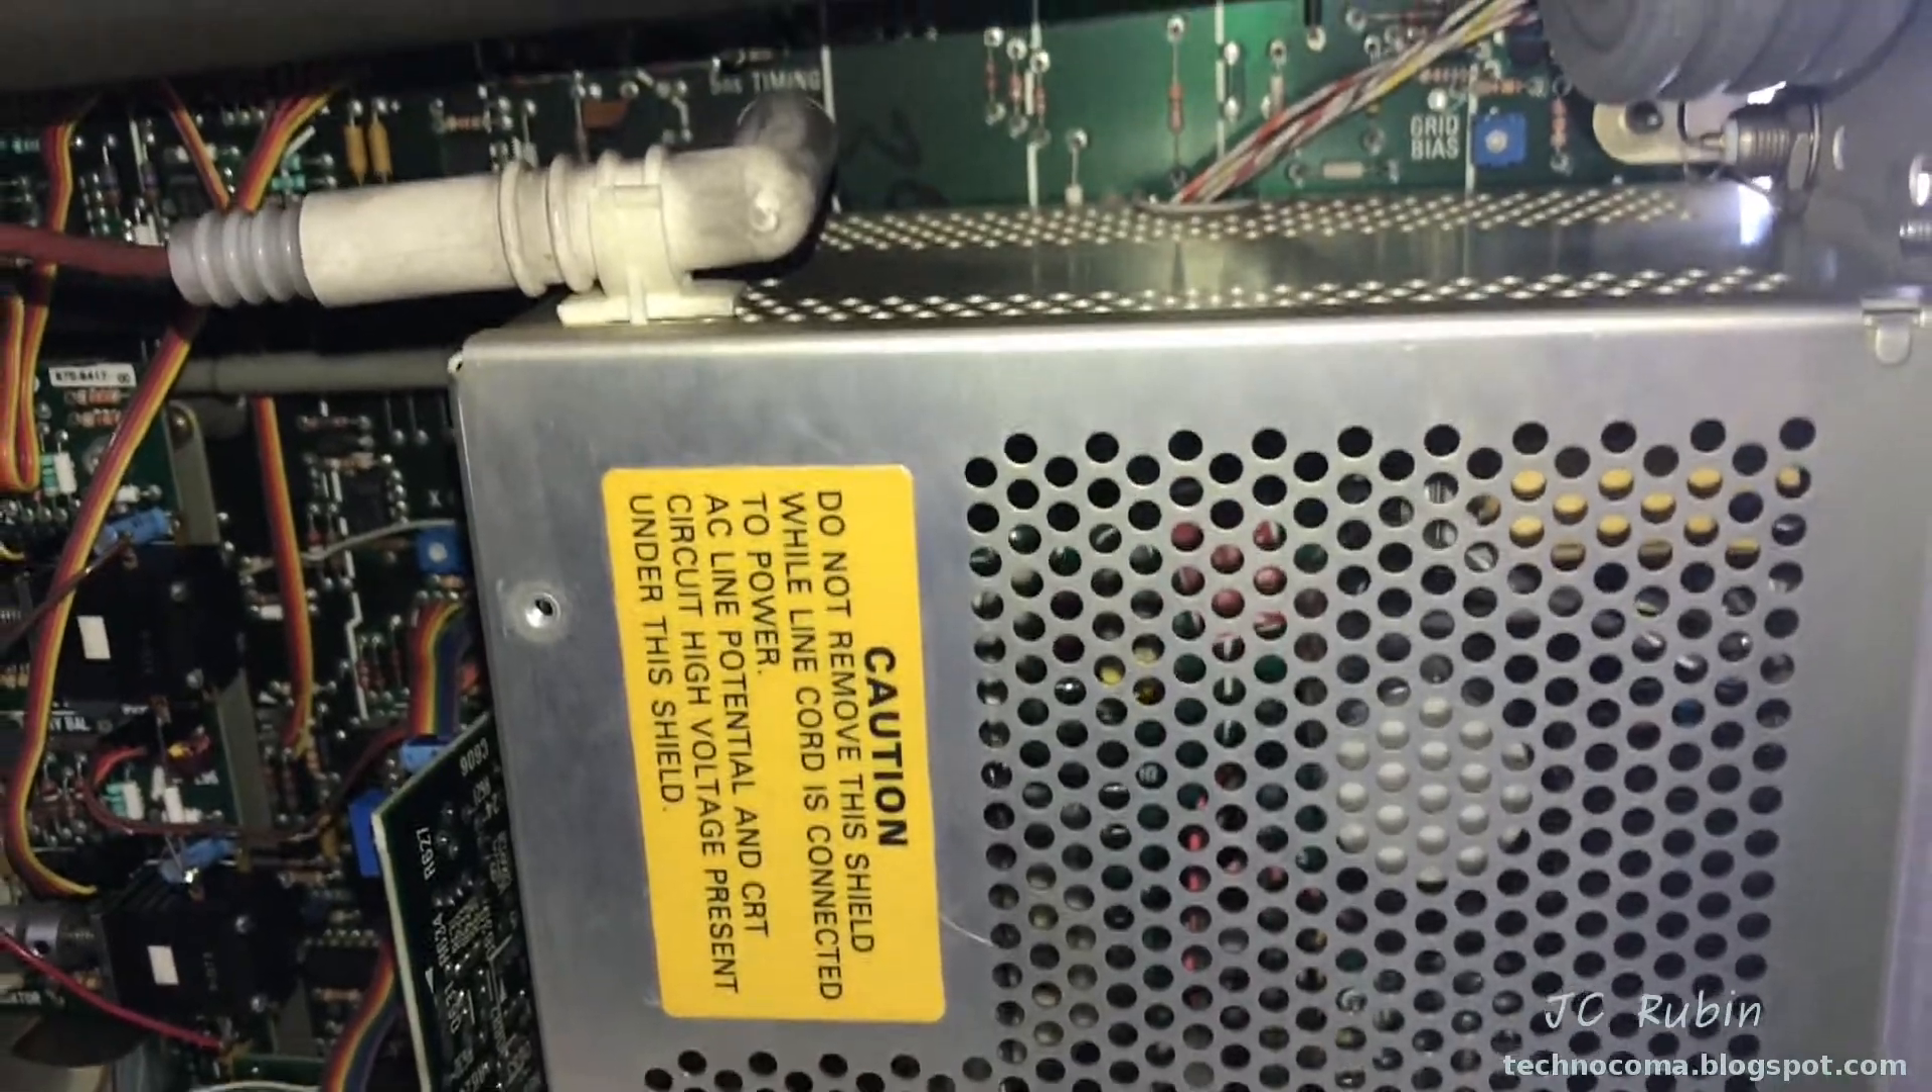So now I've got the cover secured back on top as it should be.